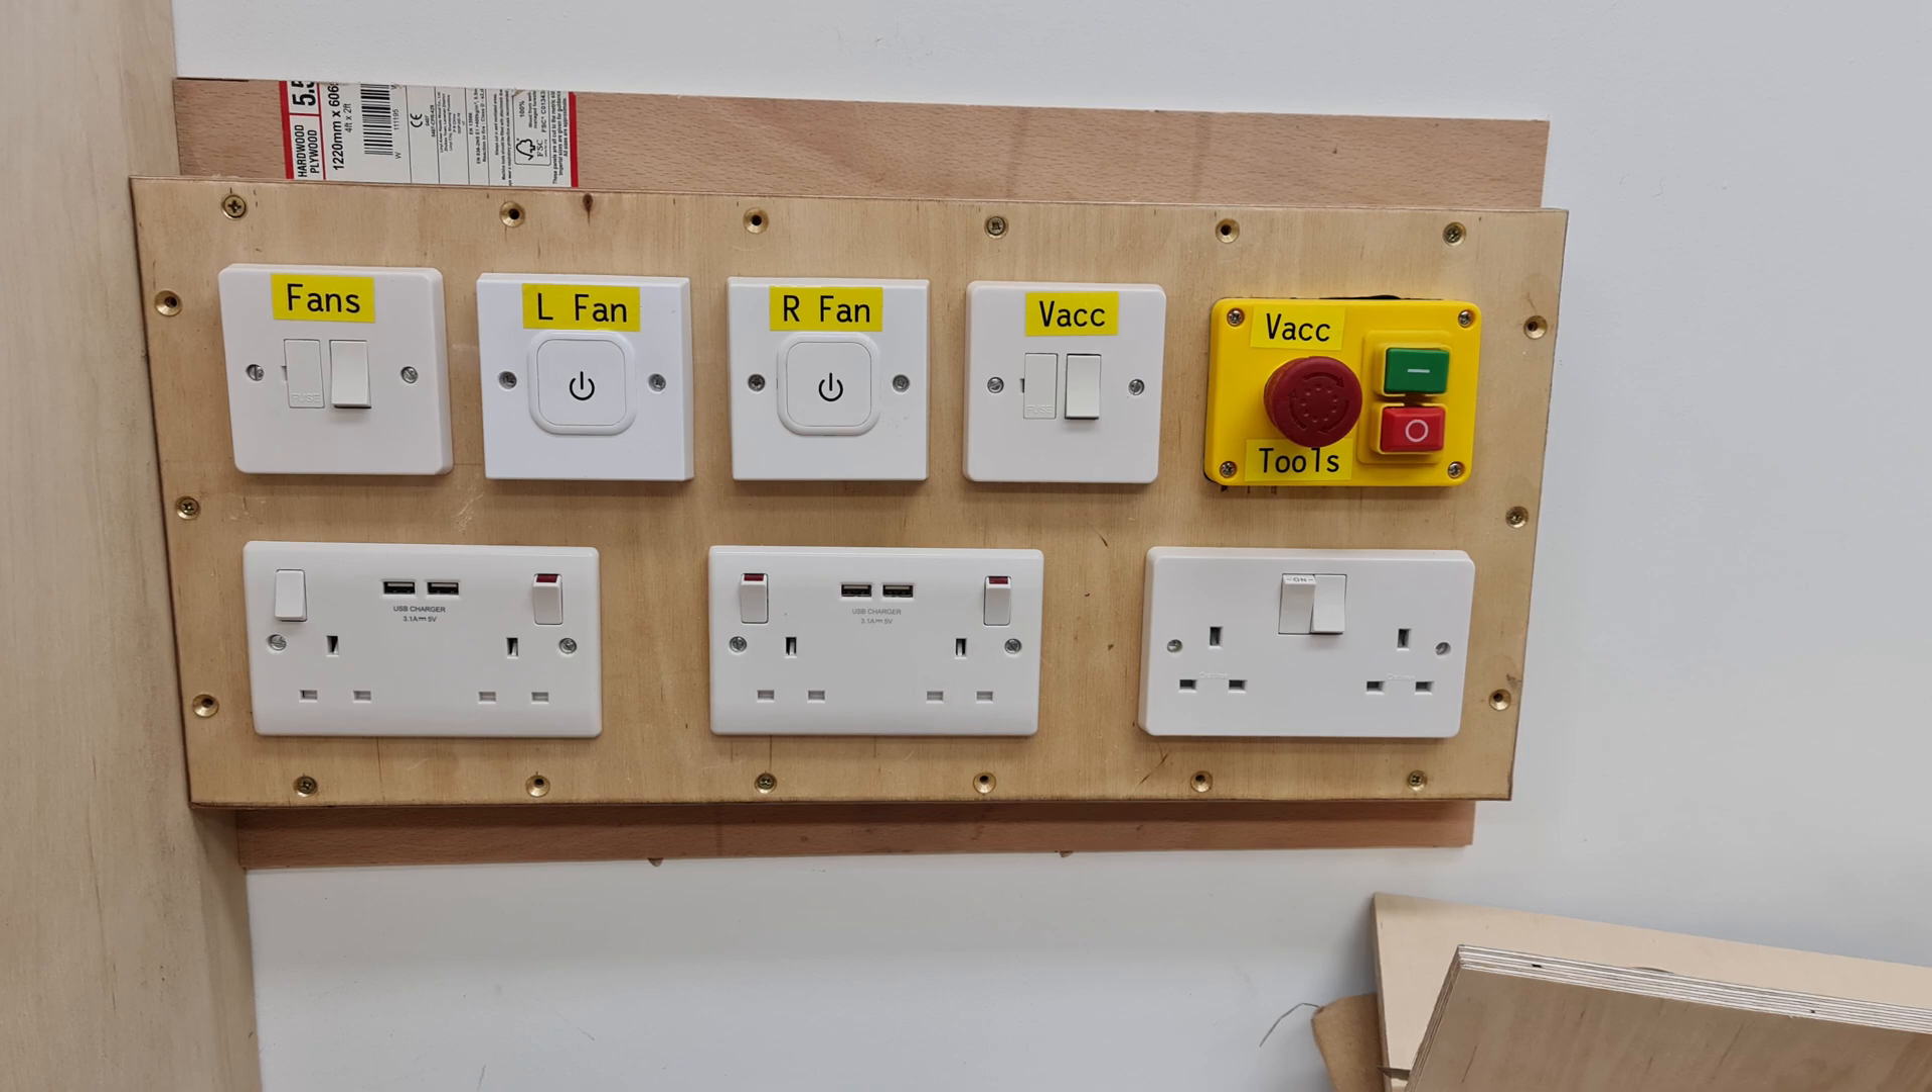Here is the wiring board temporarily fixed pending making a French cleat wall for this section.